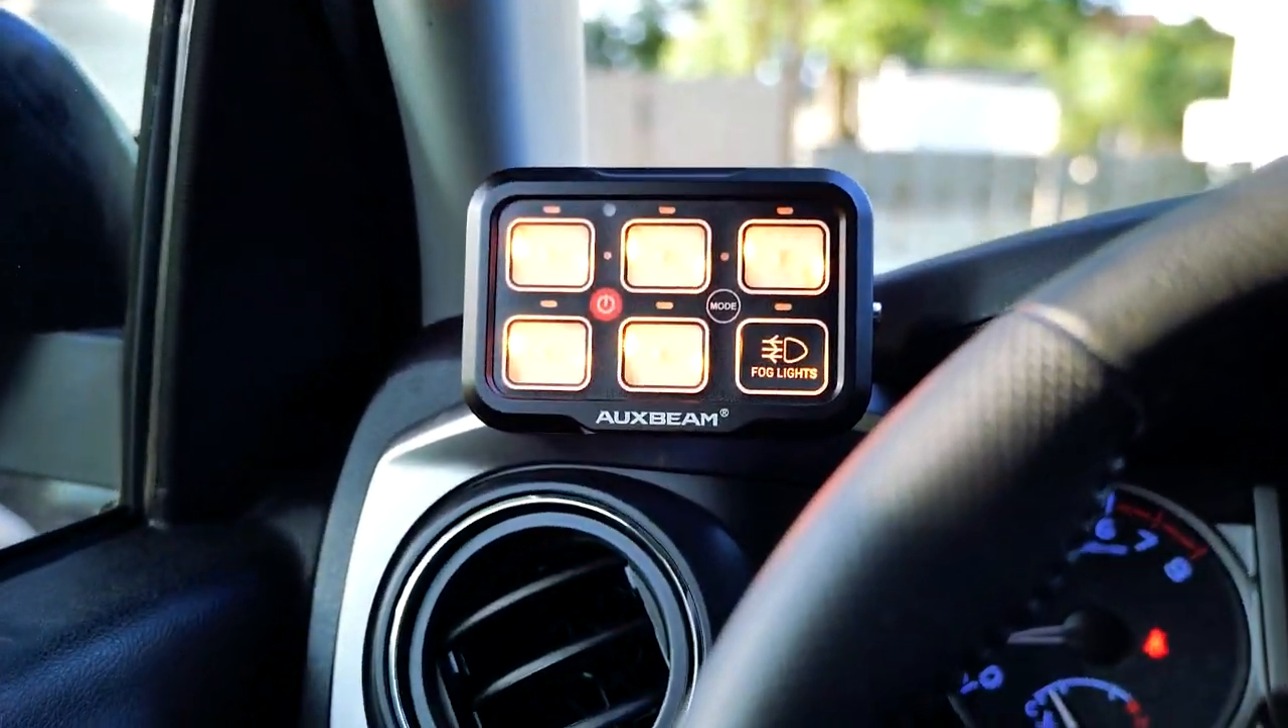What comes in the package is also a full set of stickers for your various switches, and obviously right now I only have the one fog light, but eventually this will get filled out with other things.